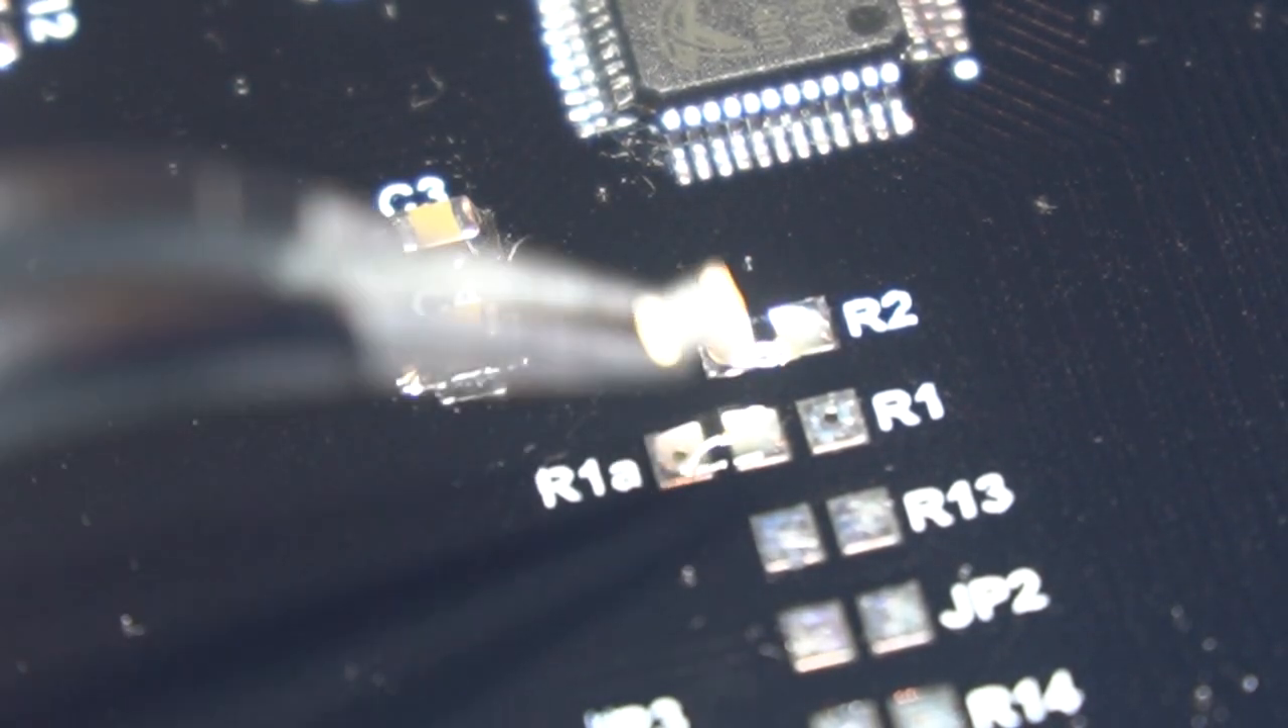We can now start to solder the last set of SMD components, which are the resistors.